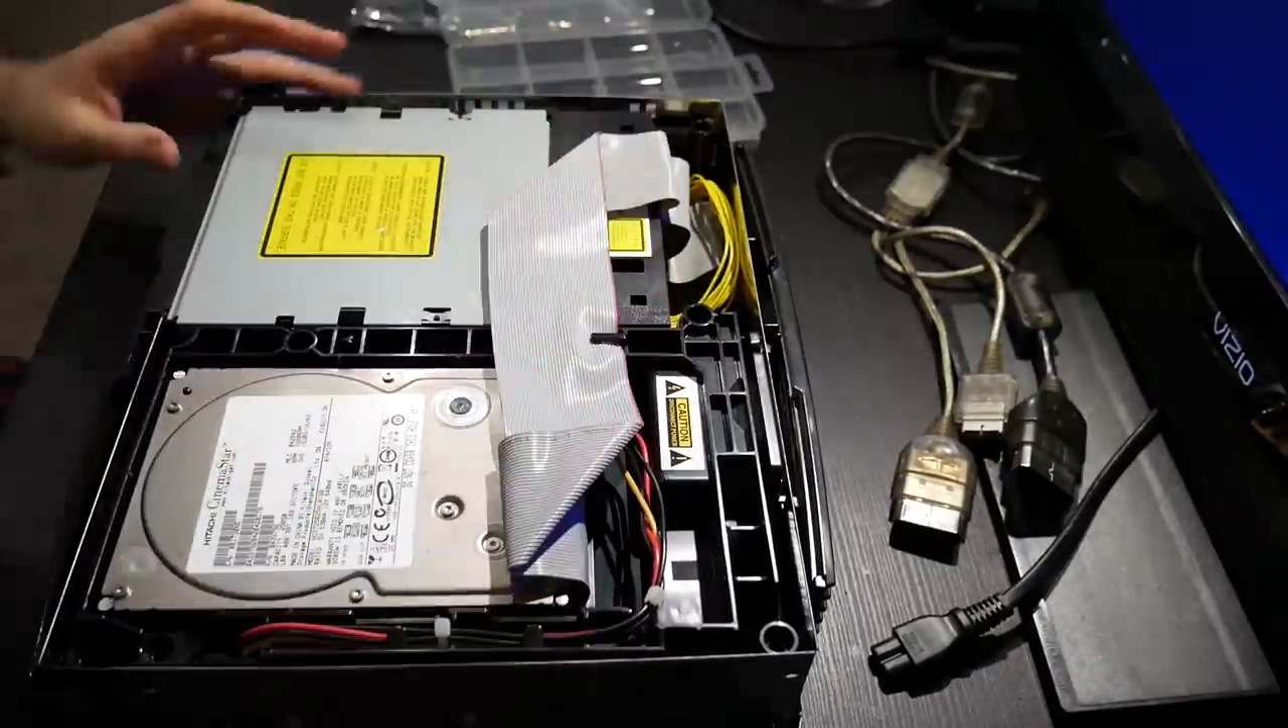I have everything except for the top put back on here.